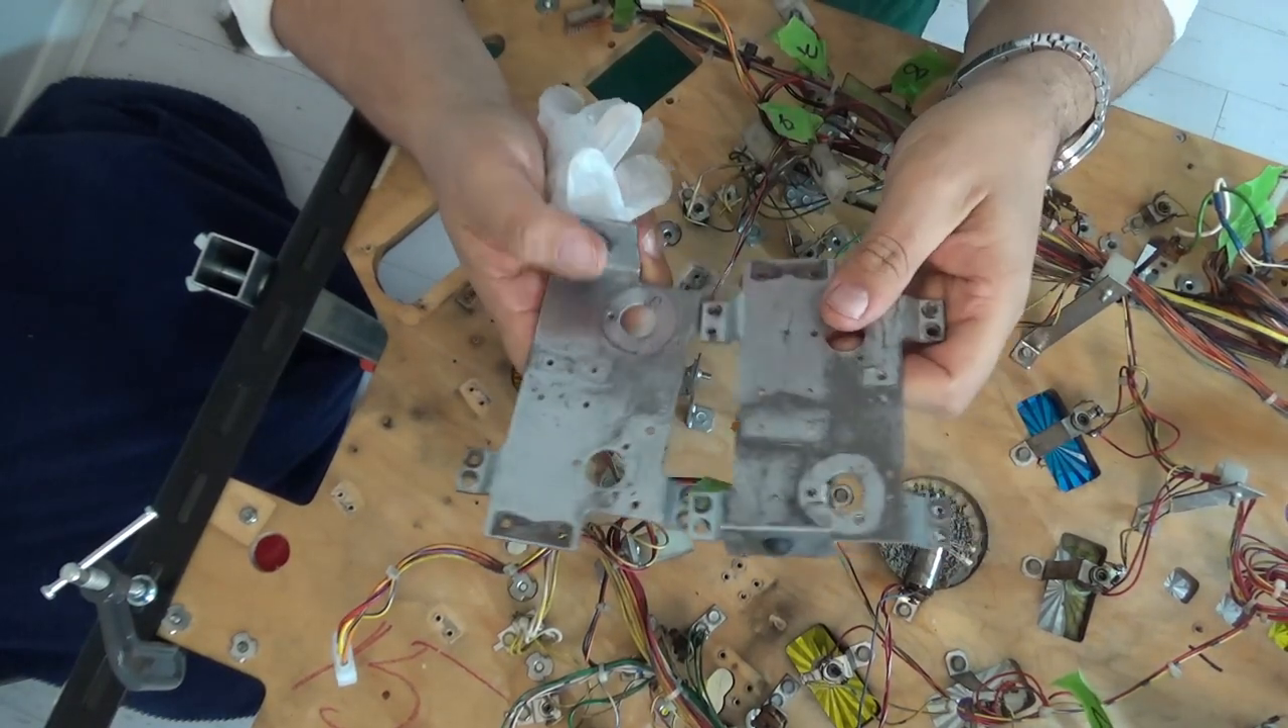So as part of the flipper rebuild, I've taken these plates off.